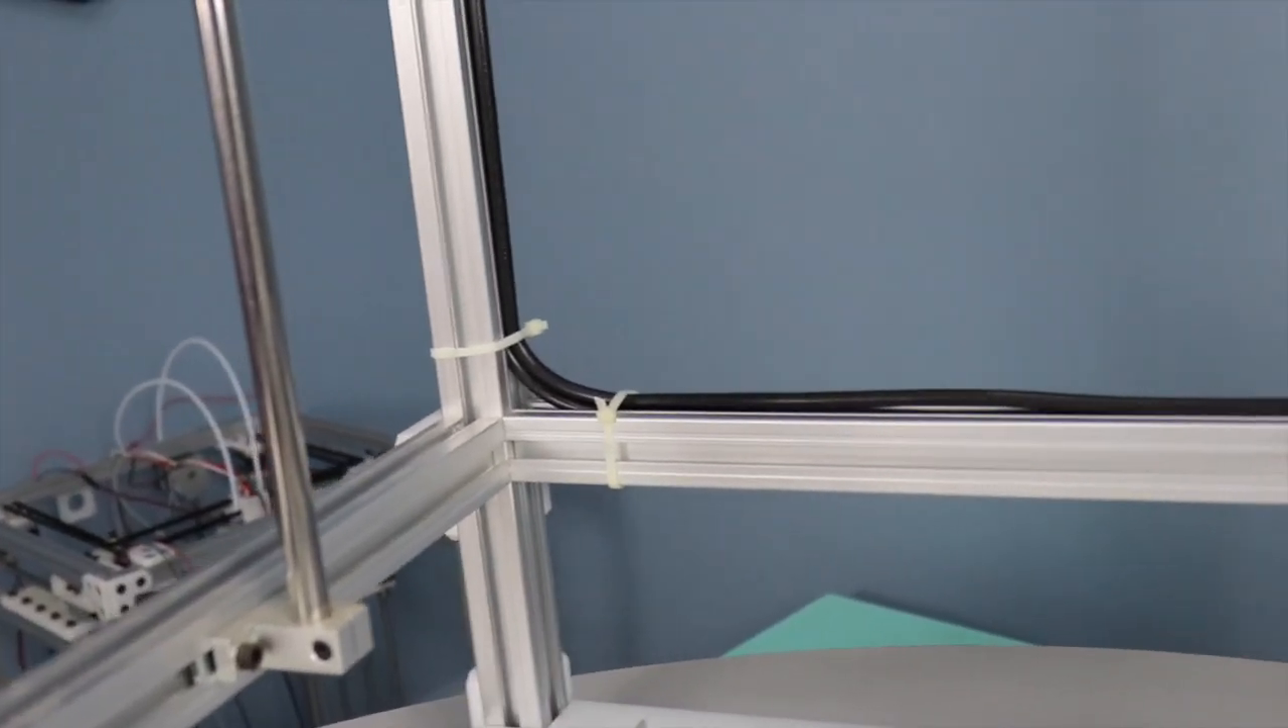Eu prendi ali com aquelas braçadeiras de nylon. Então os dois cabos estão descendo ali pela estrutura.